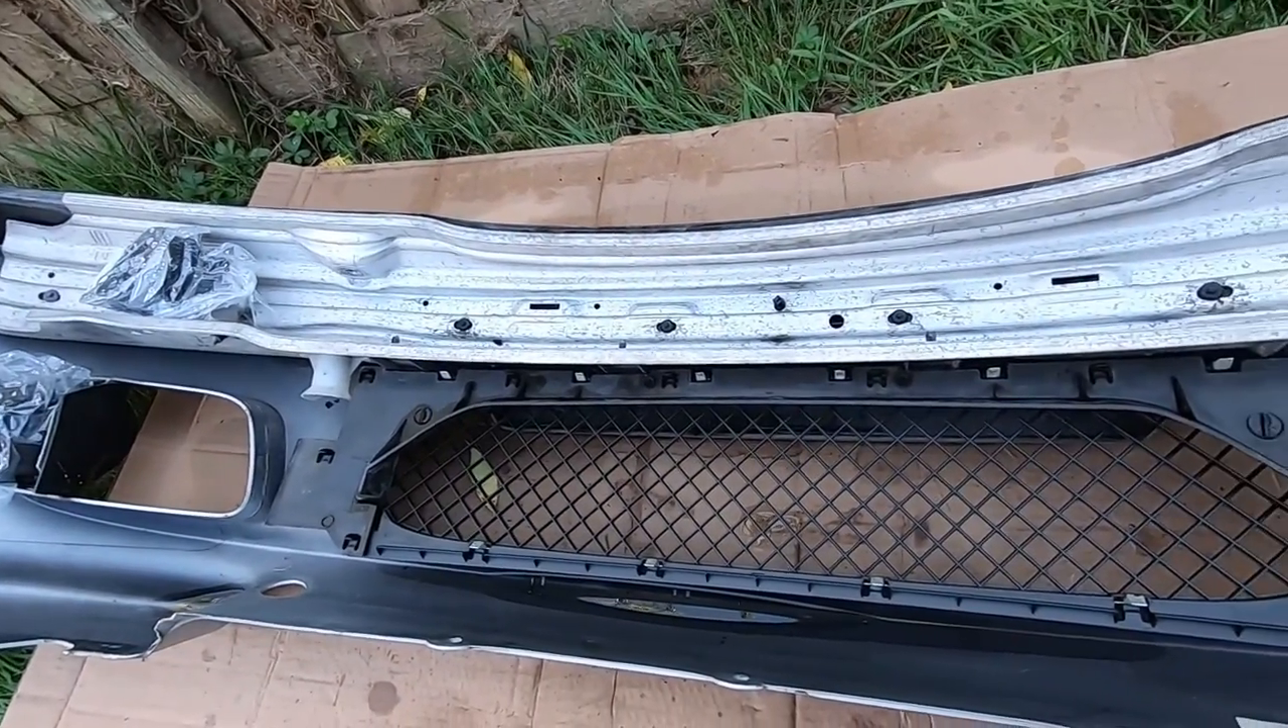Right so now the new bottom grill is um all clipped in to place.